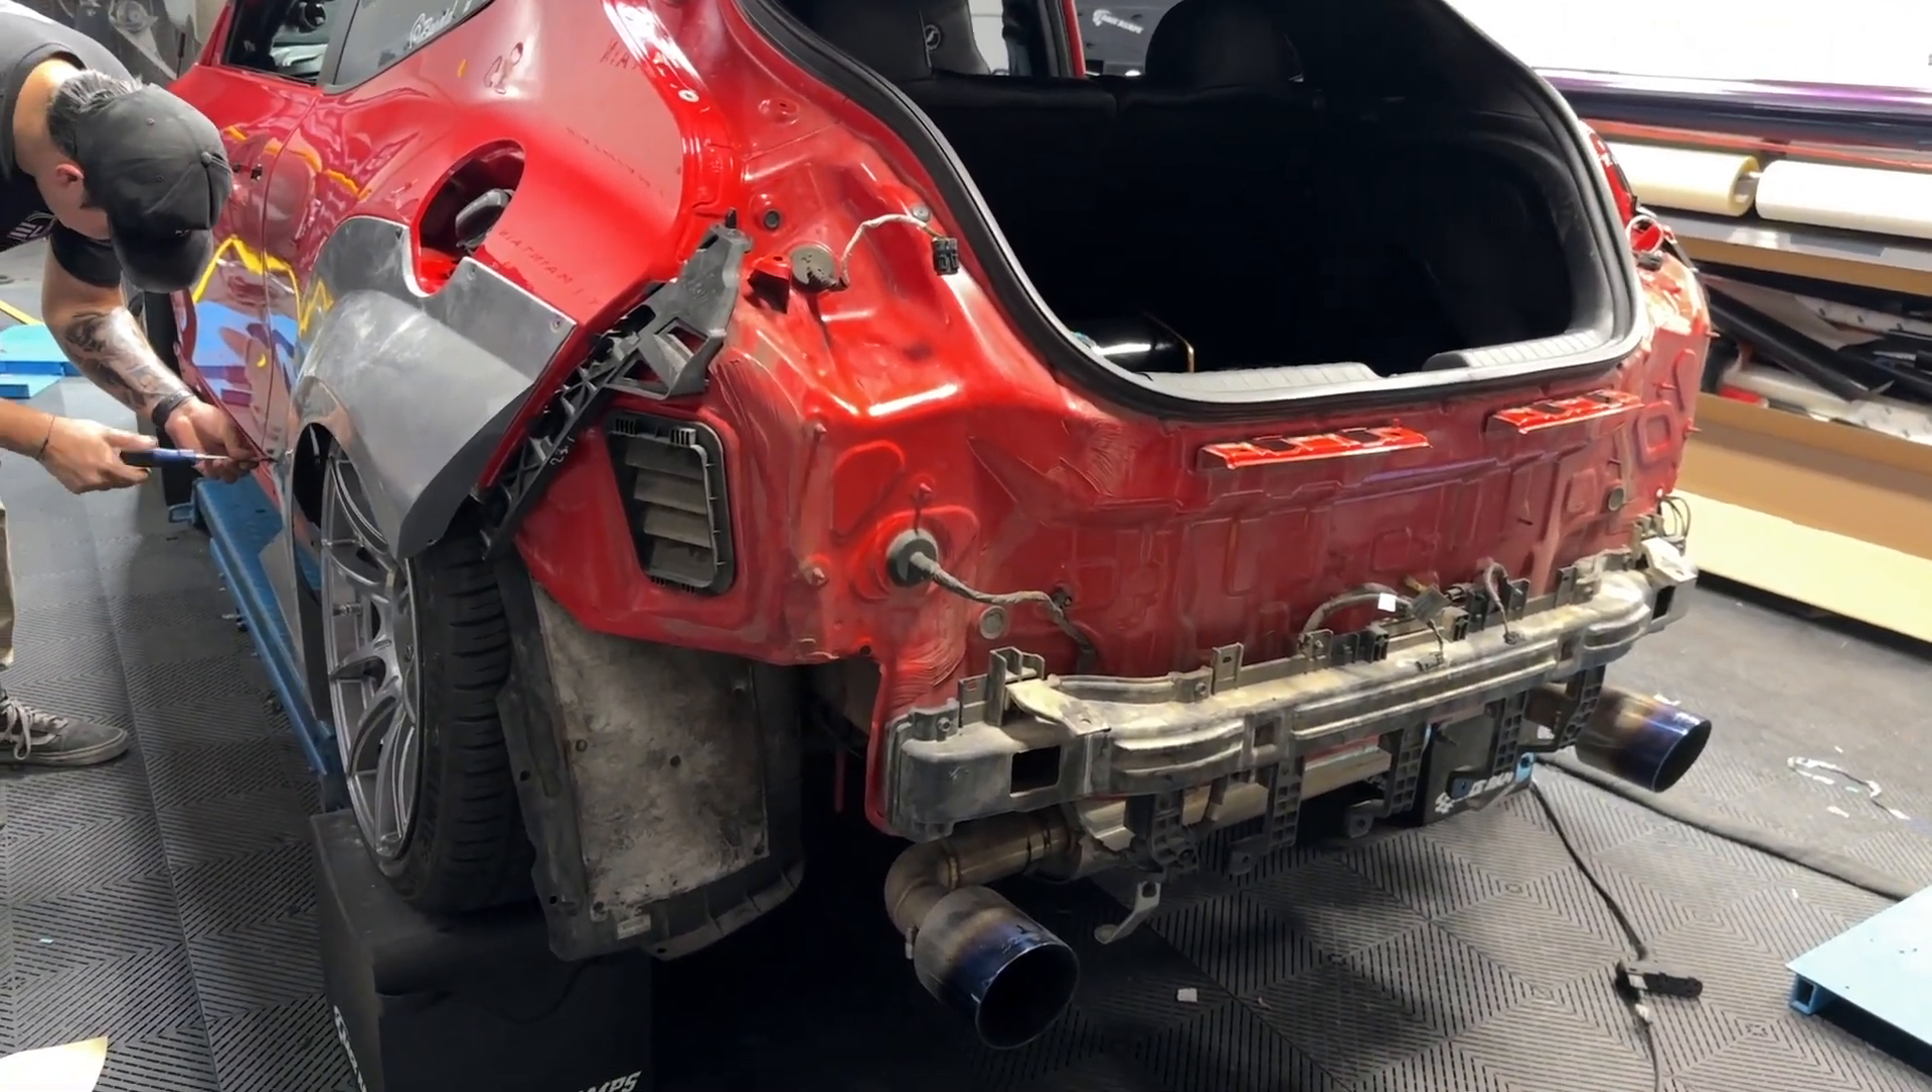But, as you can see, everything from the bumper, taillights, just everything has been taken off of this car.